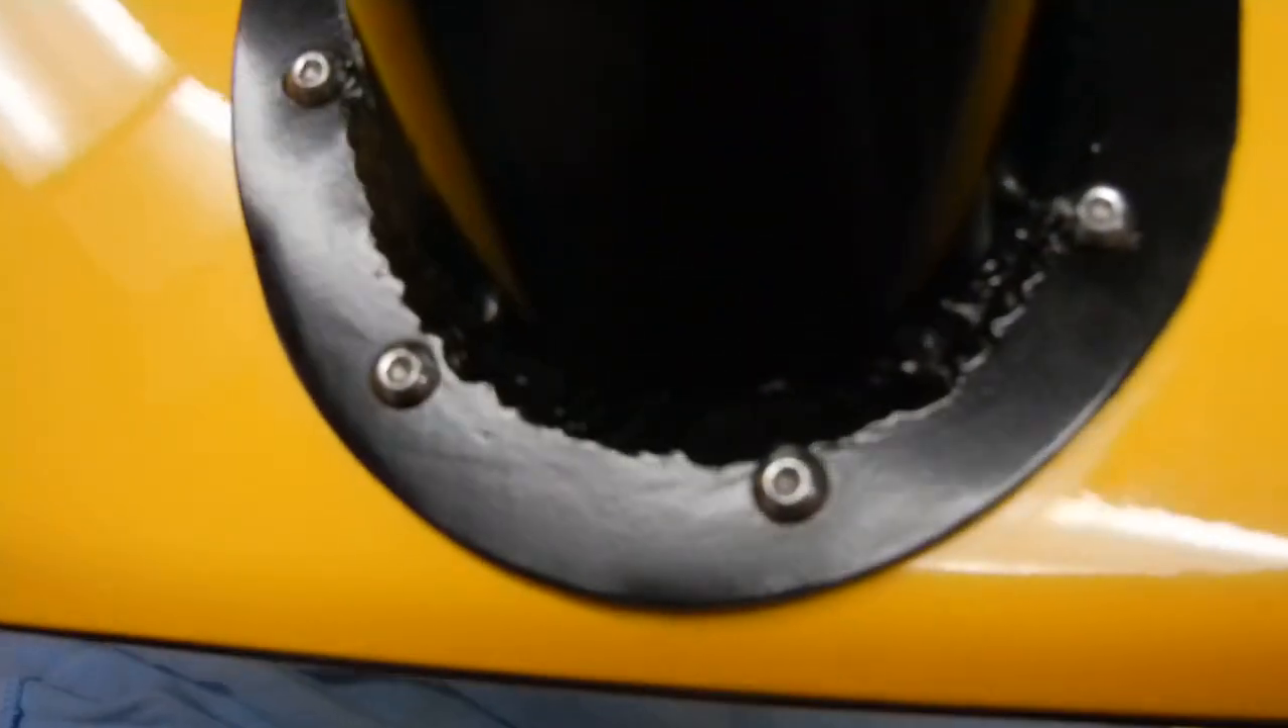And I used, instead of the rivets, I used stainless steel screws.